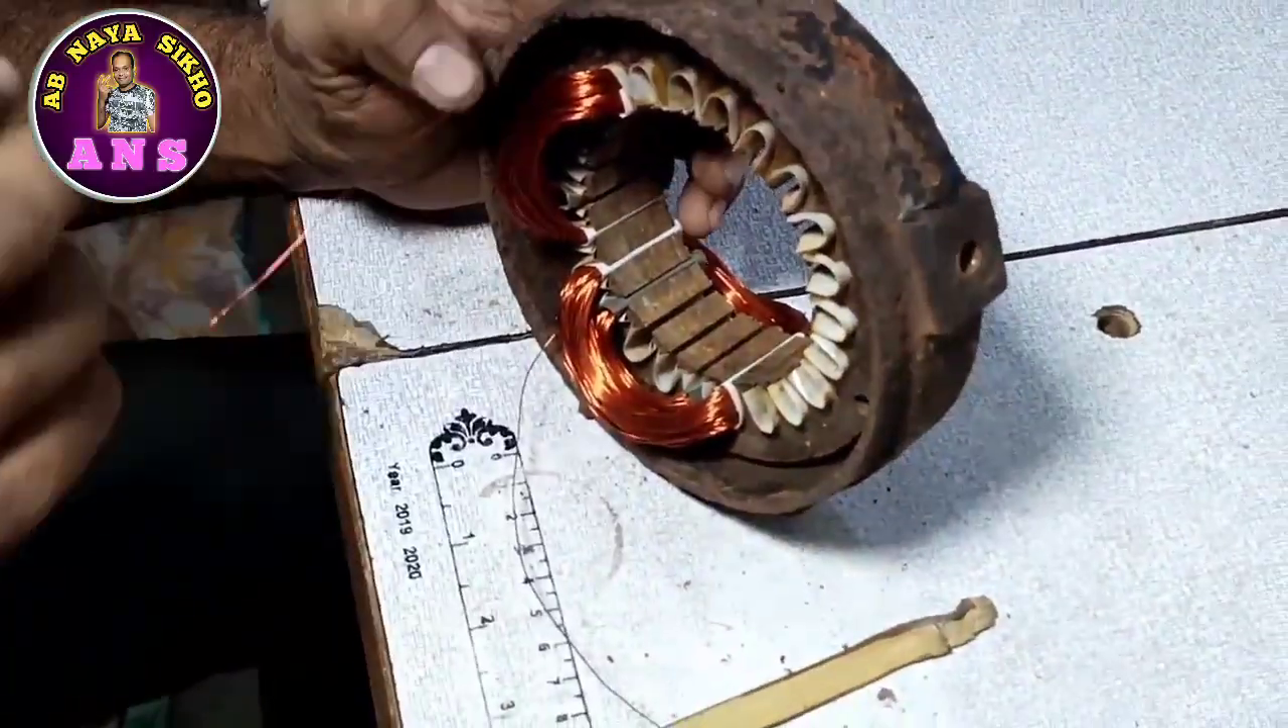यह हमने दूसरा भी जो कोईल है उसको डाल दिया है।